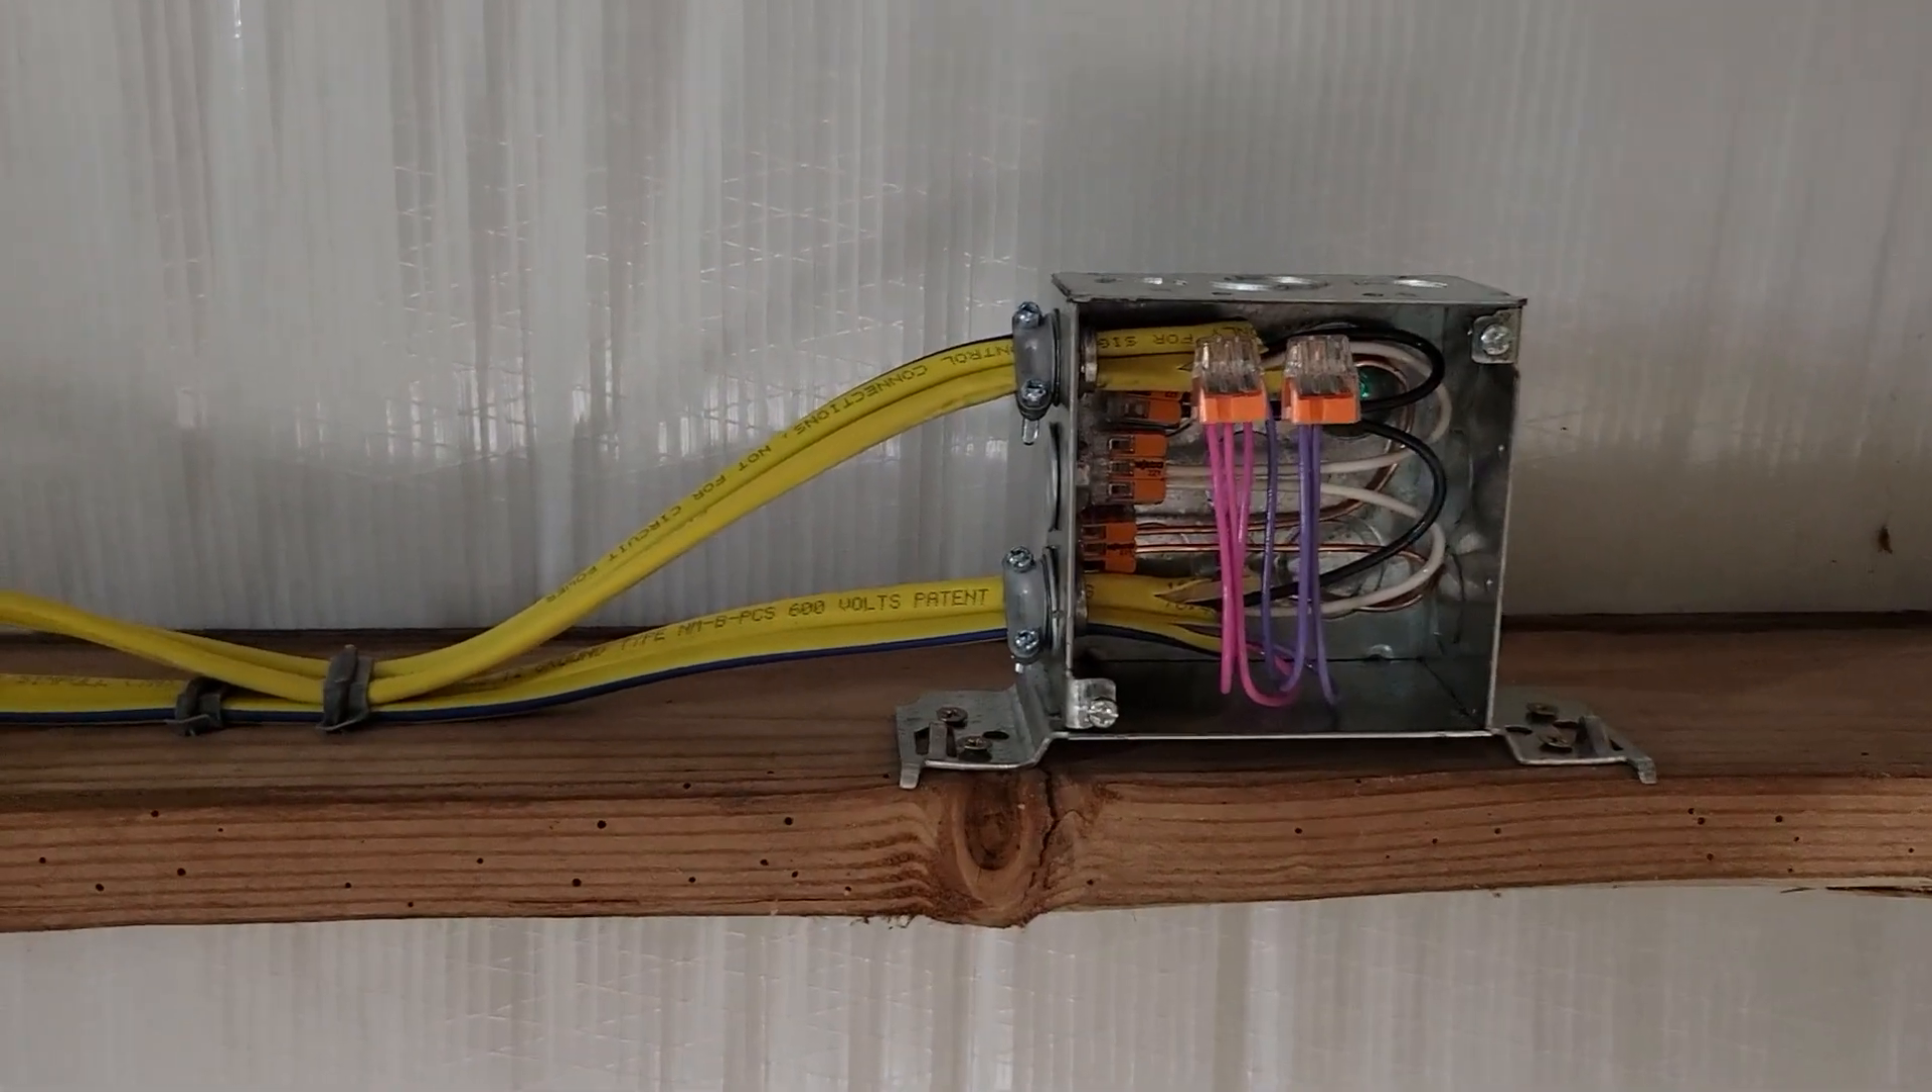I've got the Romex coming out from the light fixture stubbed up into the J -Box.